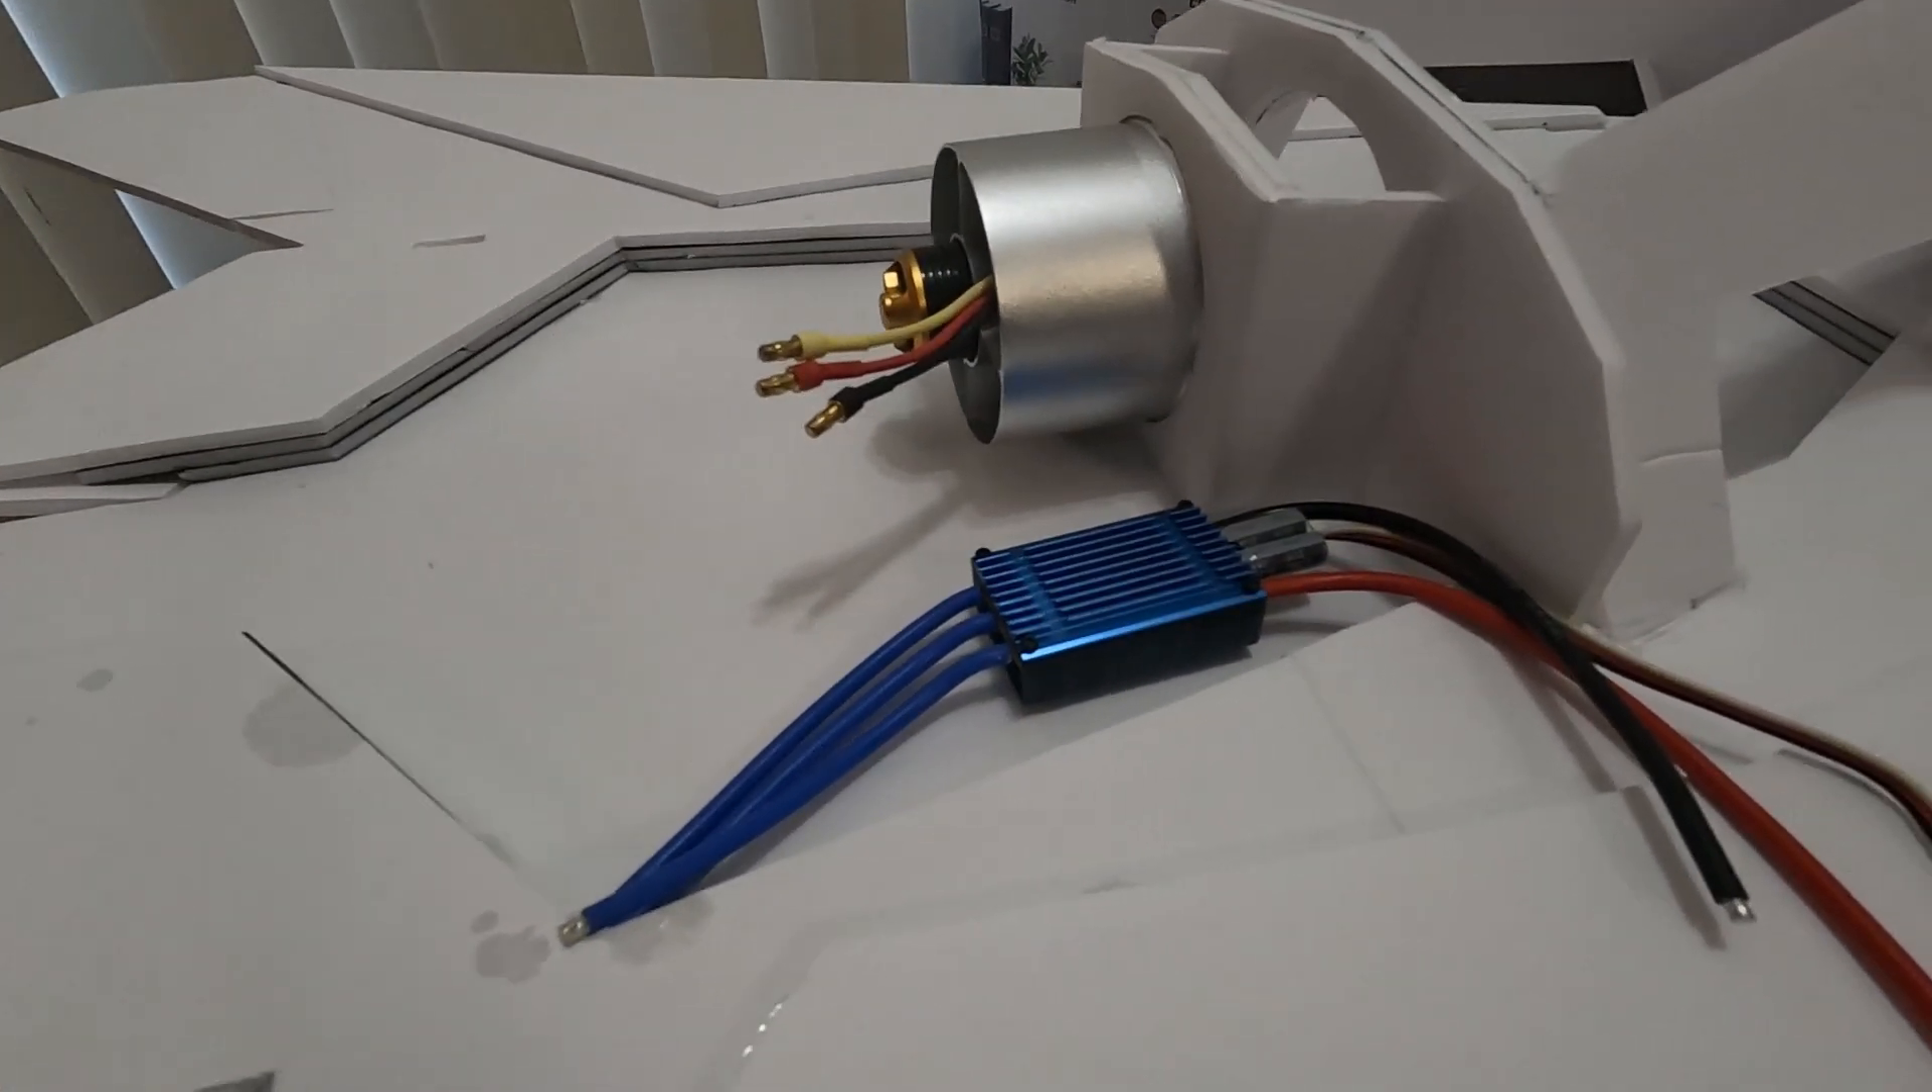I still got to get all the electronics you know pretty much soldered up and put together.